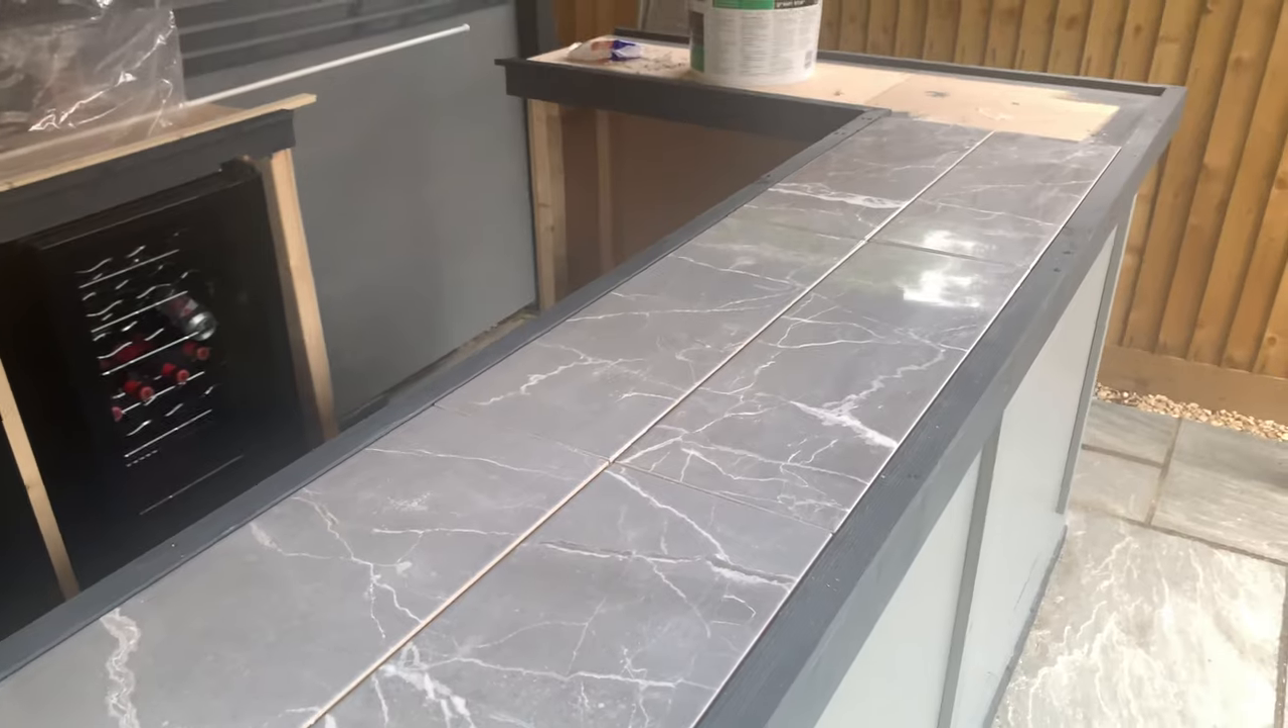He has started to put the tiles in on this middle bit obviously they just need grouting.